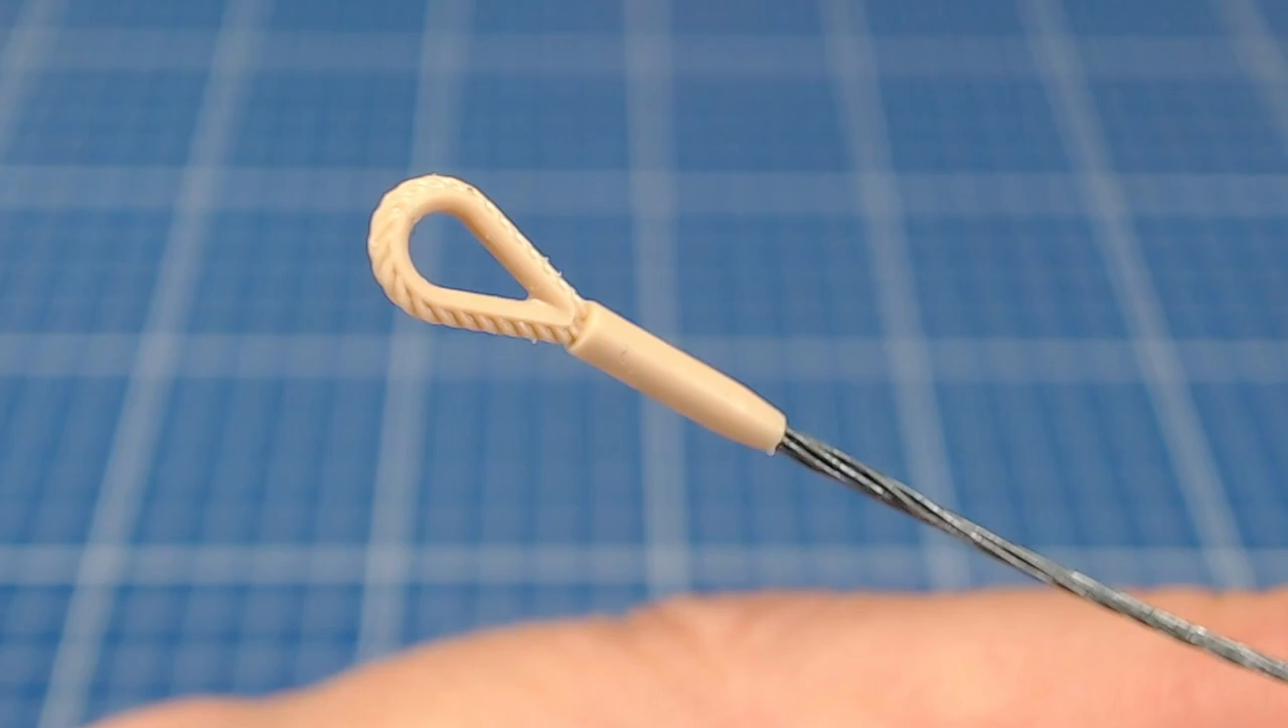Luckily, the diameter of our hanging wire fit perfectly in the plastic tow cable loops.